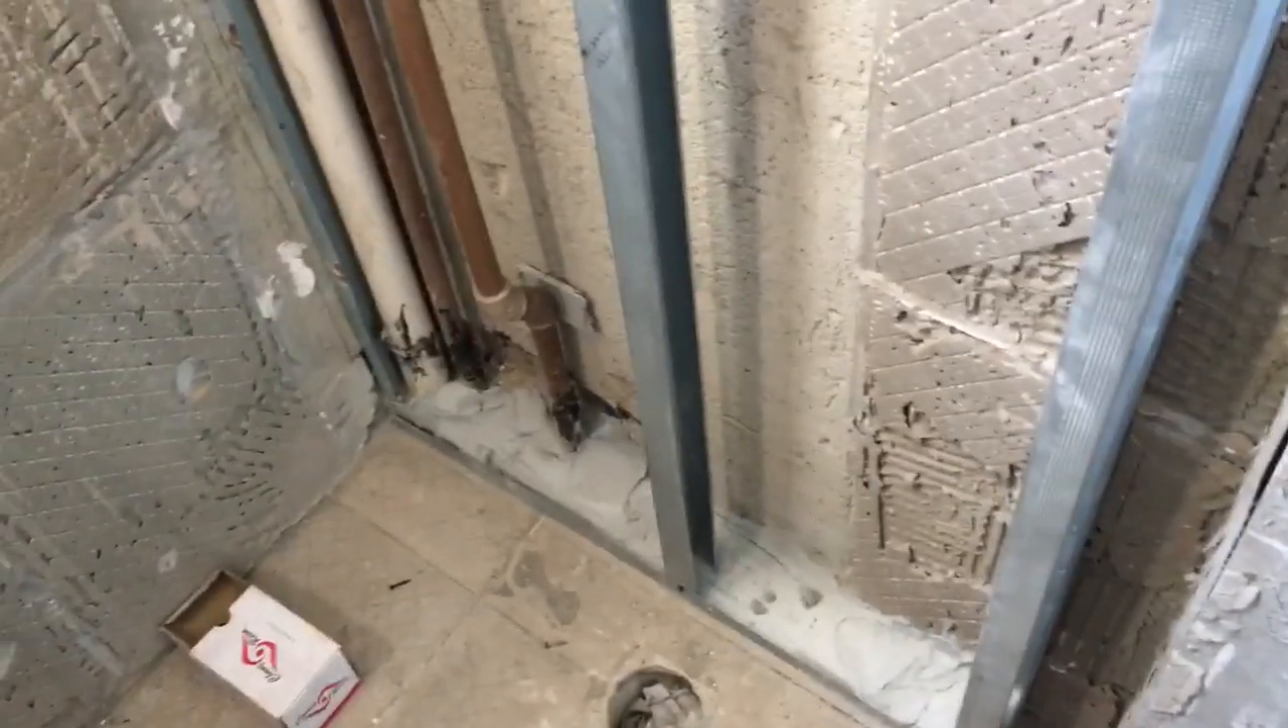E aí pessoal, a gente instalou o montante ali do meio.